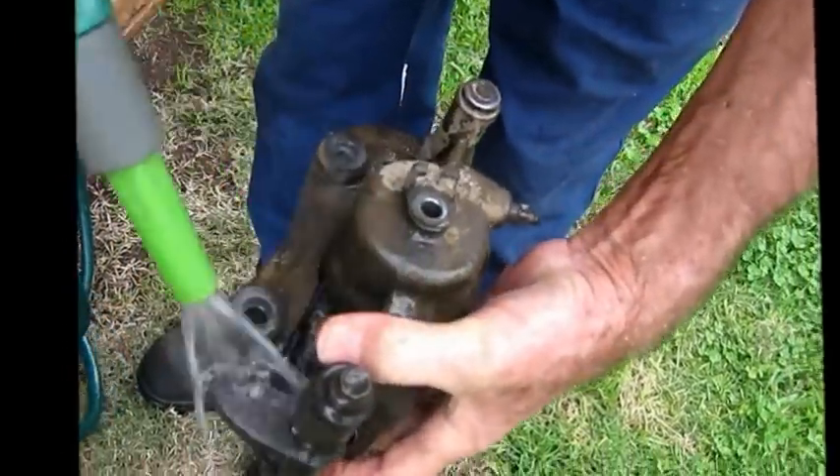Now we've just got the brake caliper off.